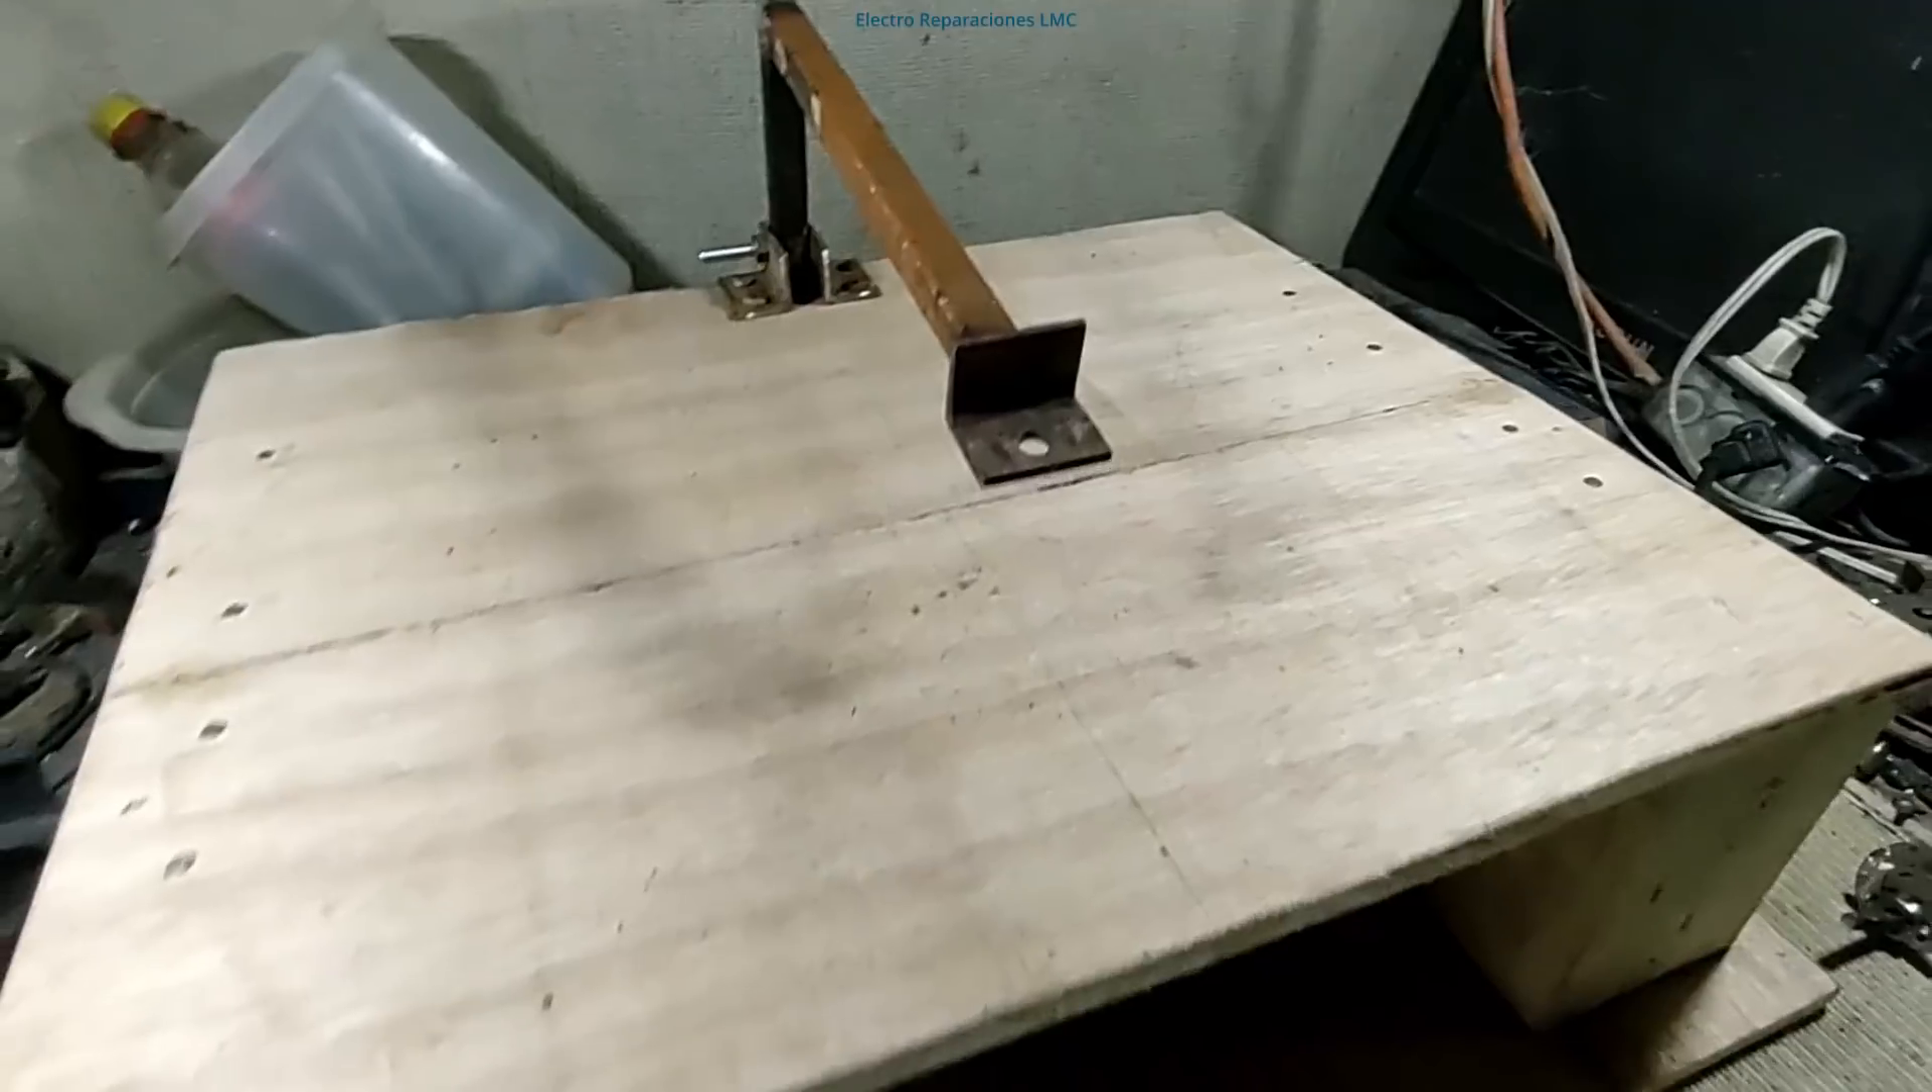Ok ahora tenemos el brazo ya puesto.